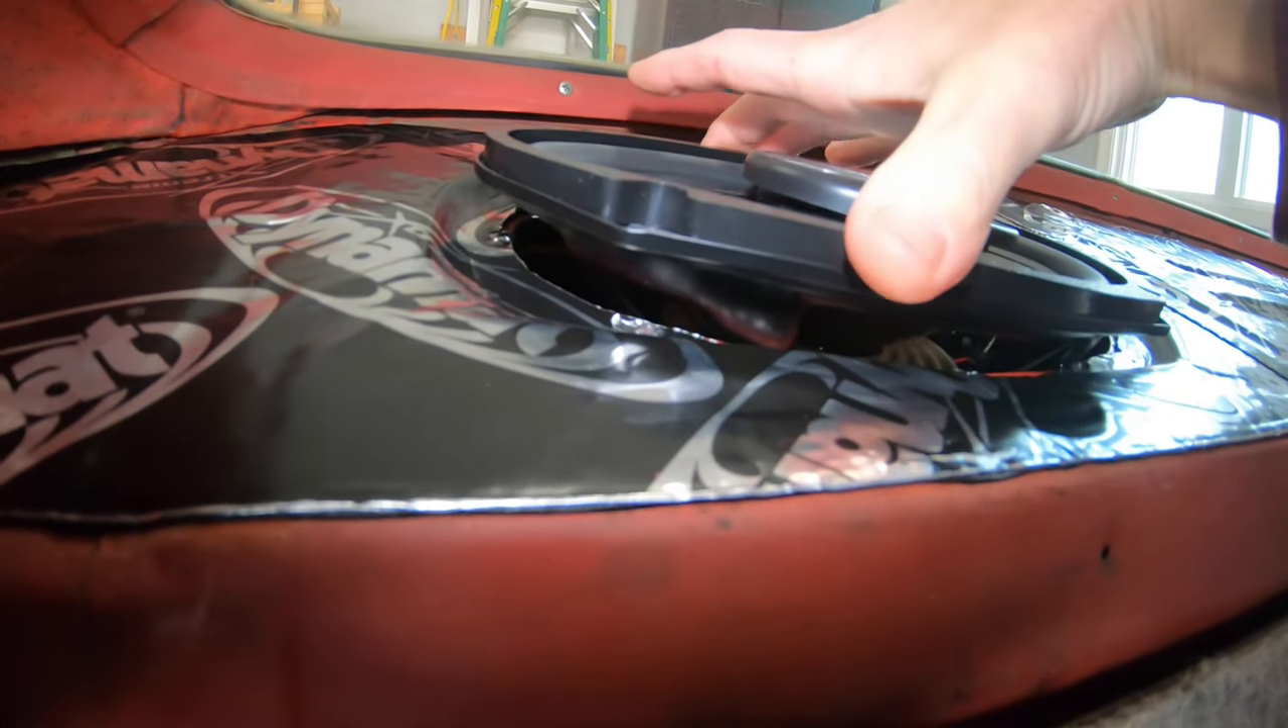You can see the body of the speaker doesn't even clear the holes it's sitting a good probably half inch up.